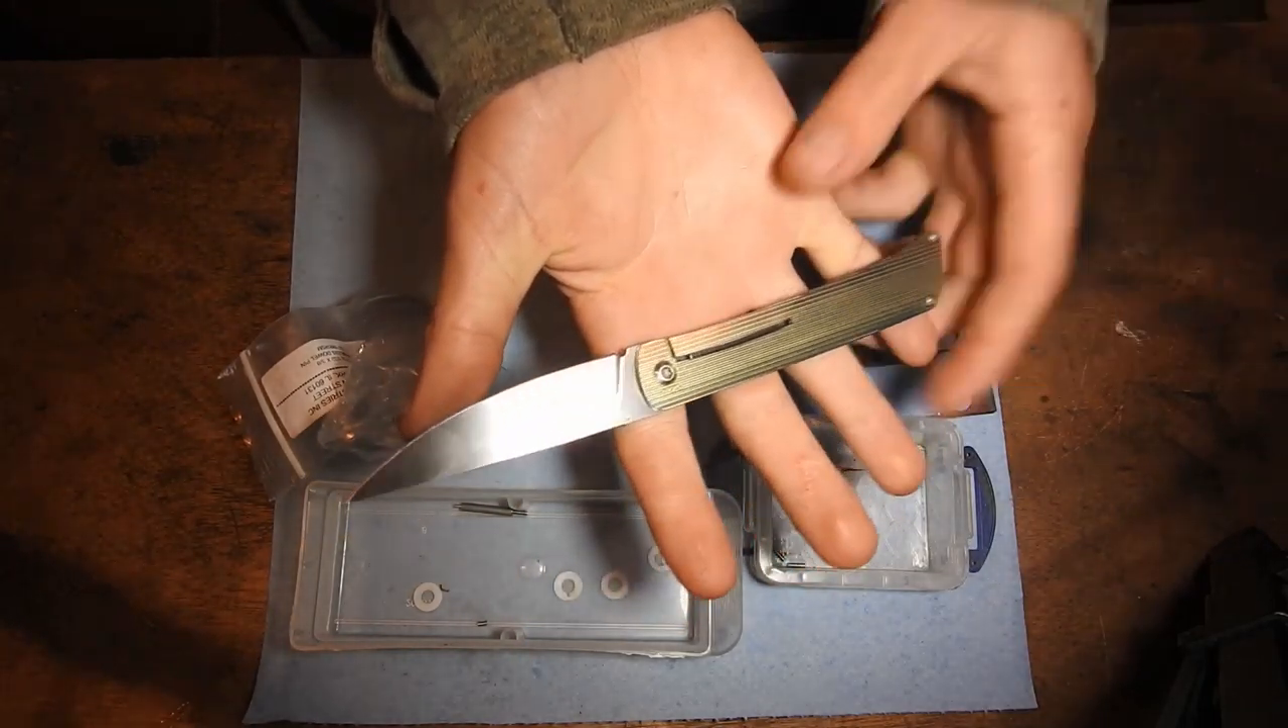So, as you can see, I've got one knife all put together.